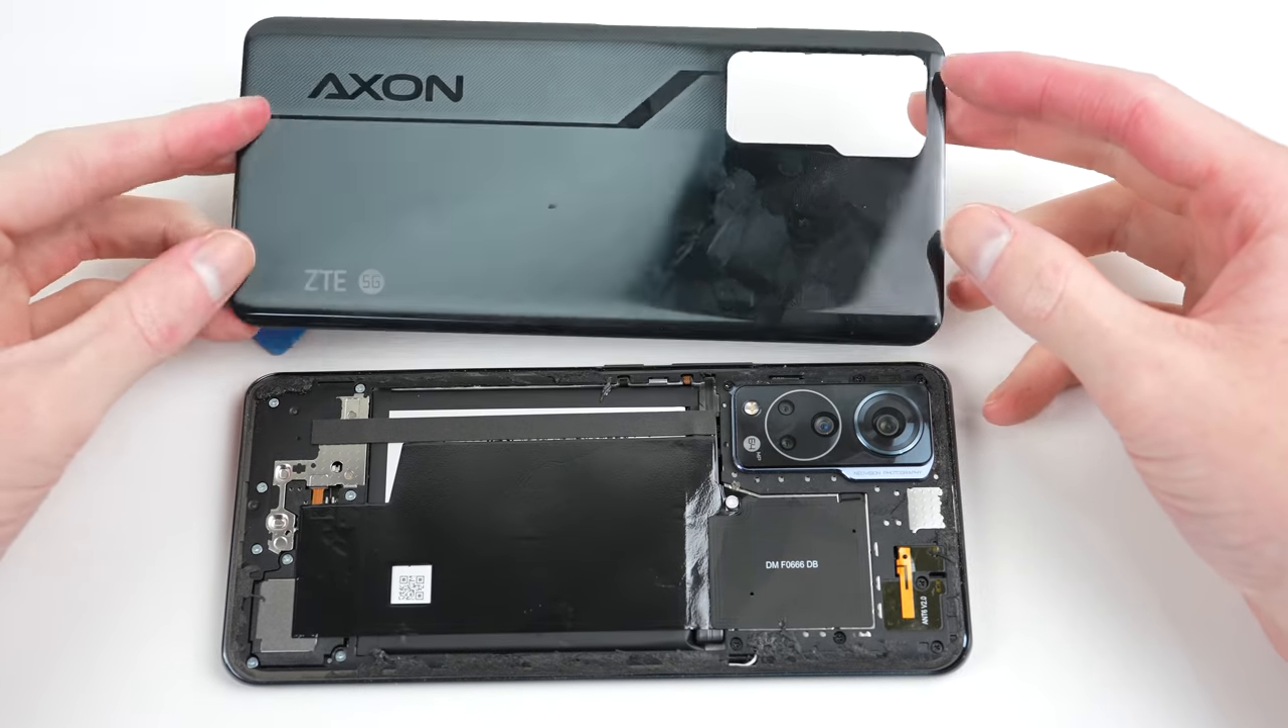With the back panel free, we can get our first look inside this phone.